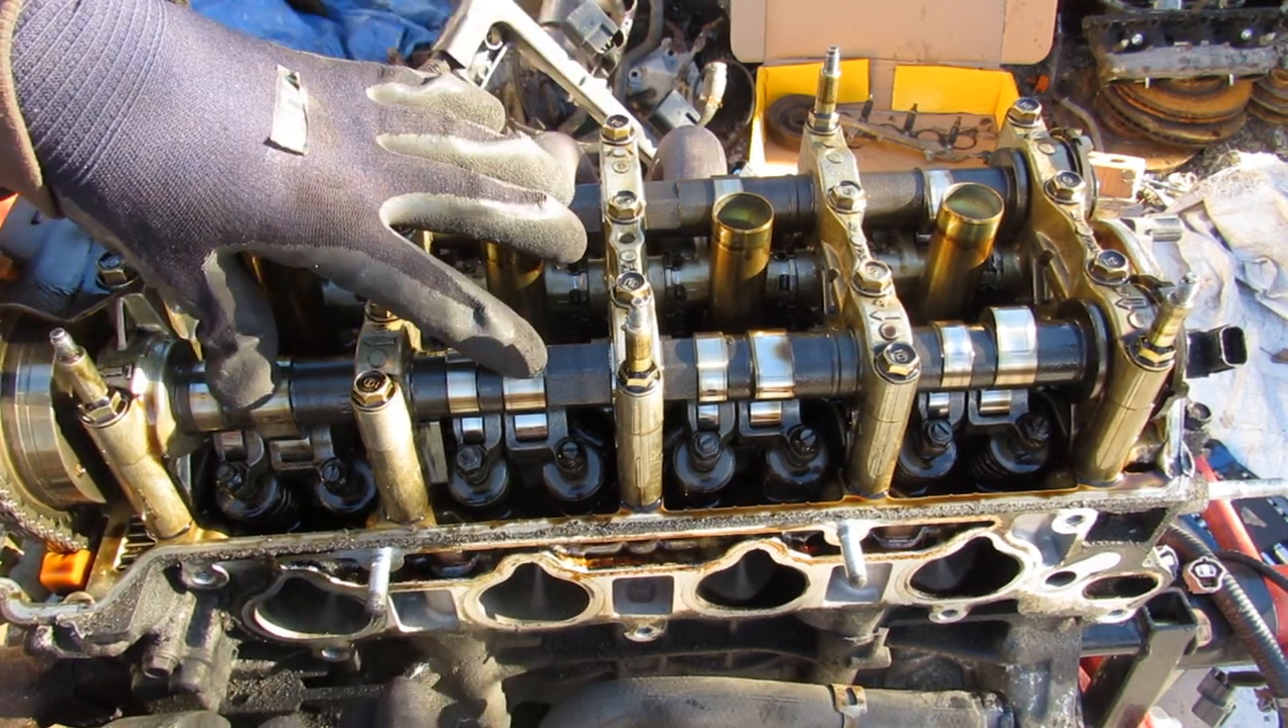So here's what it looks like with the valve cover removed on the K24.